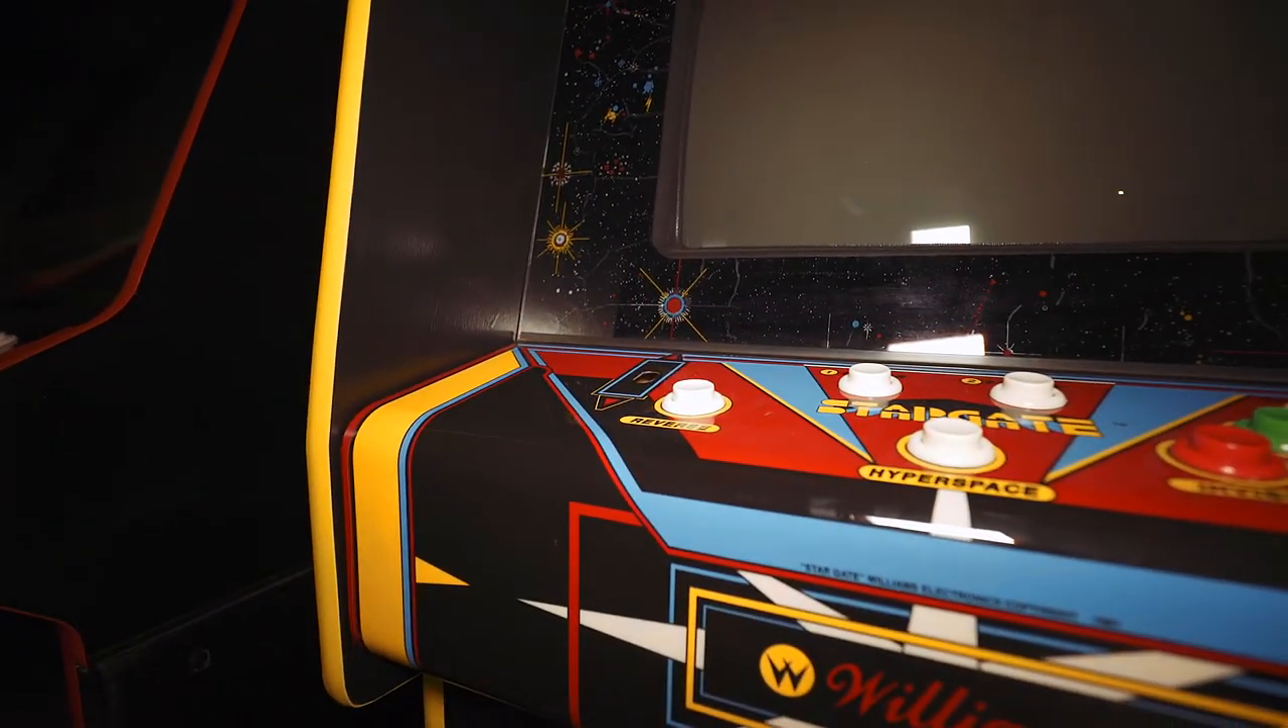So the control panel buttons are complete.